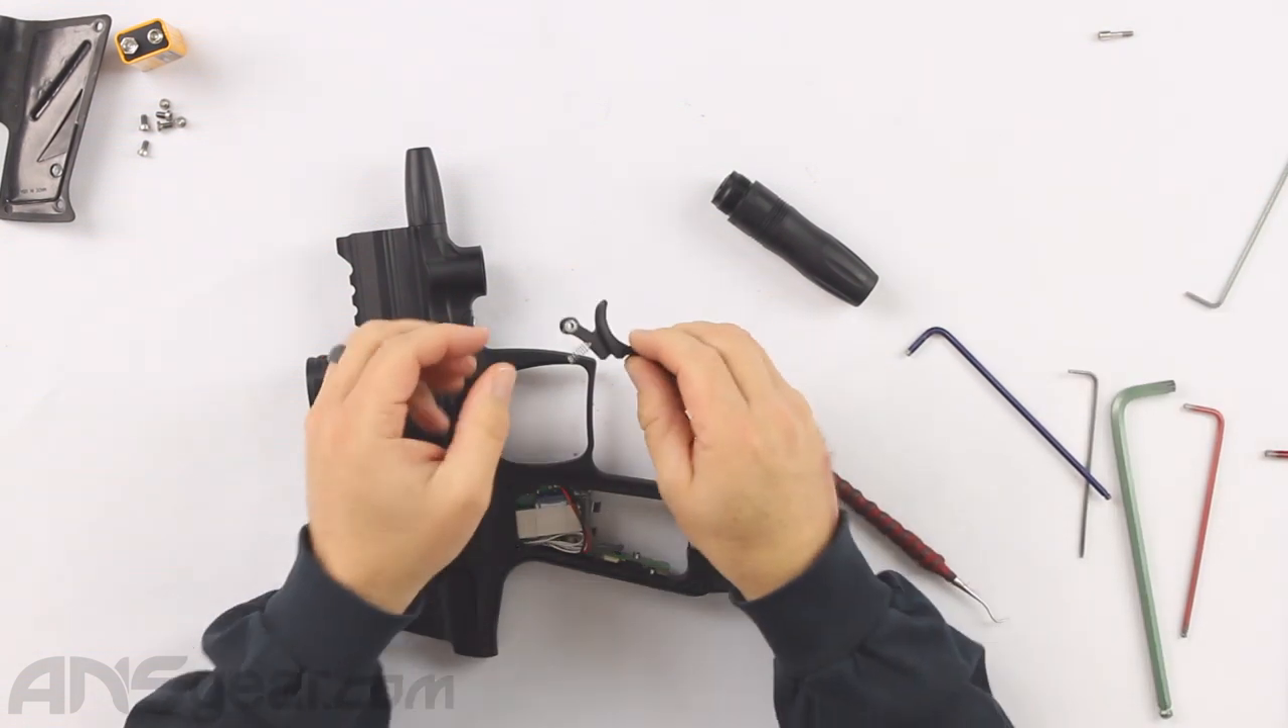We'll put the battery in when we go to put the grips on, but now we've got to get that trigger in there.